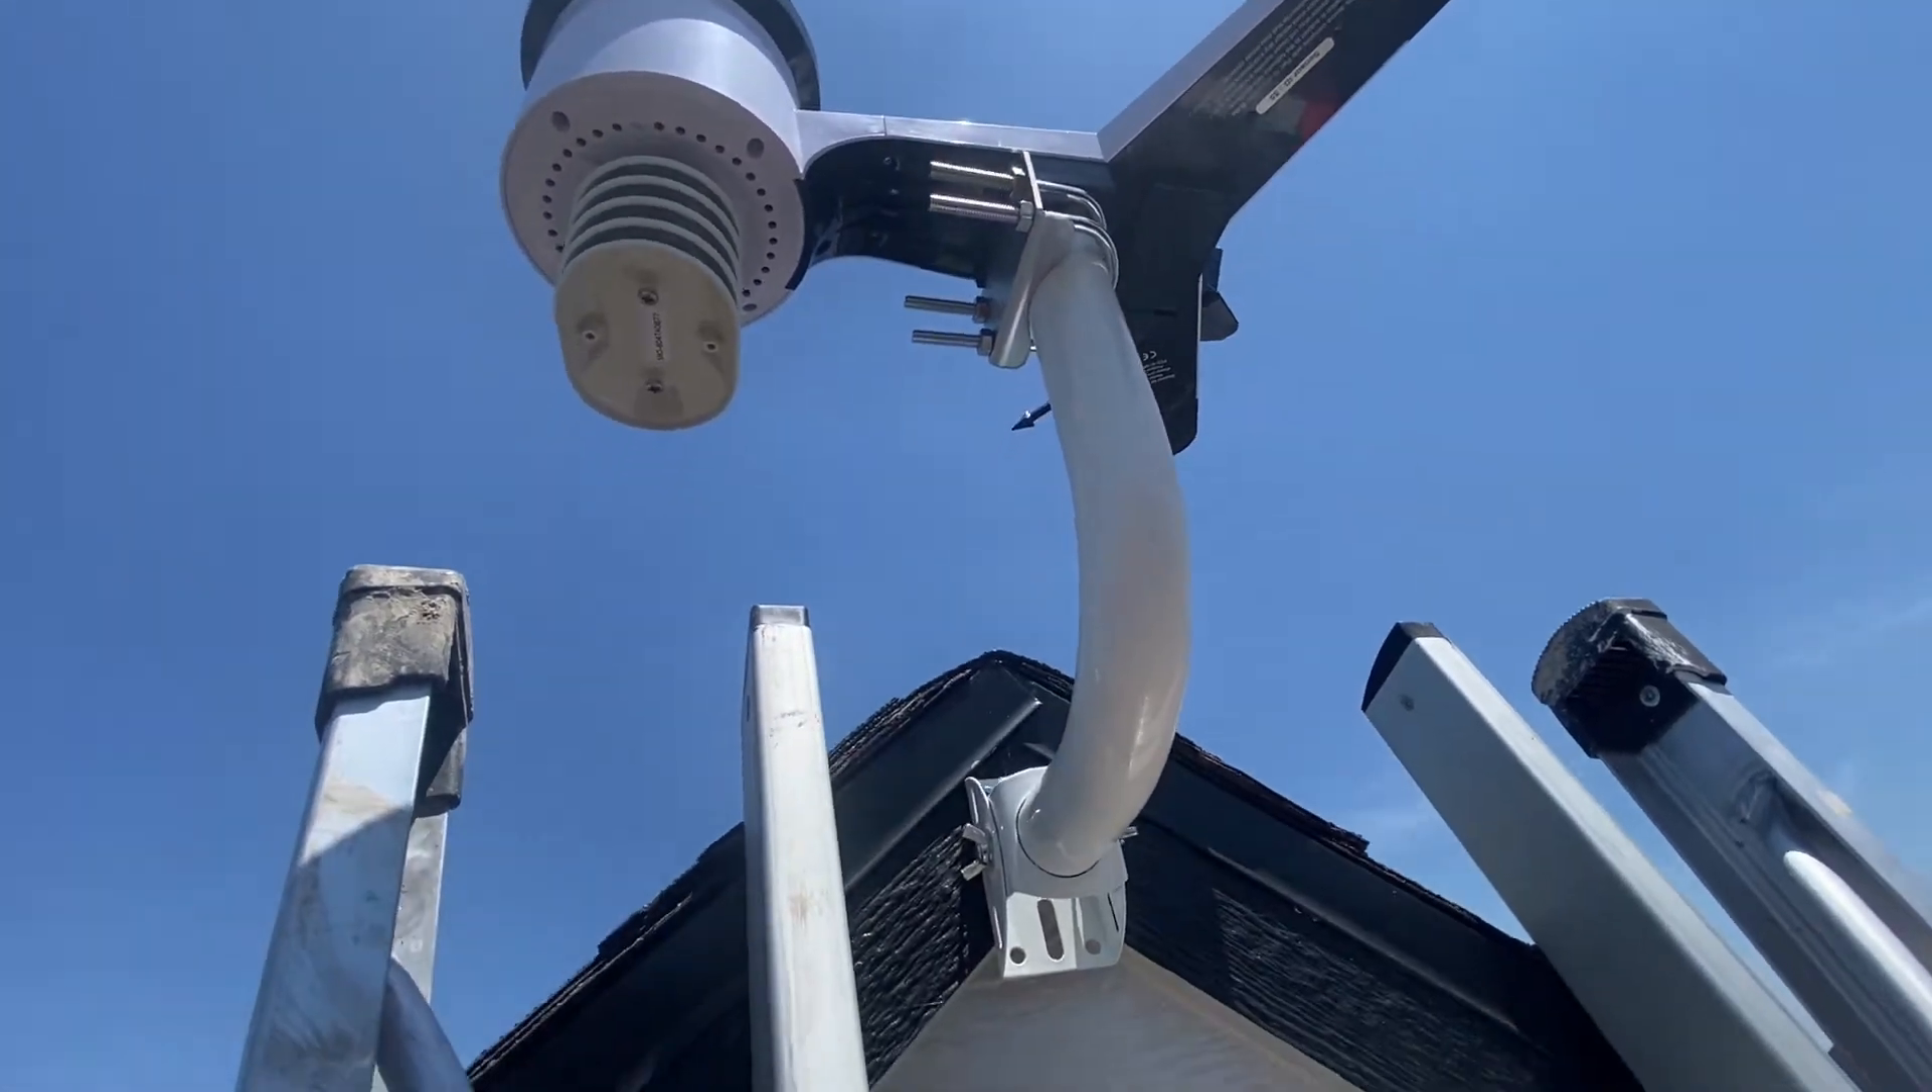And here is the final product. Completely mounted on the shed.